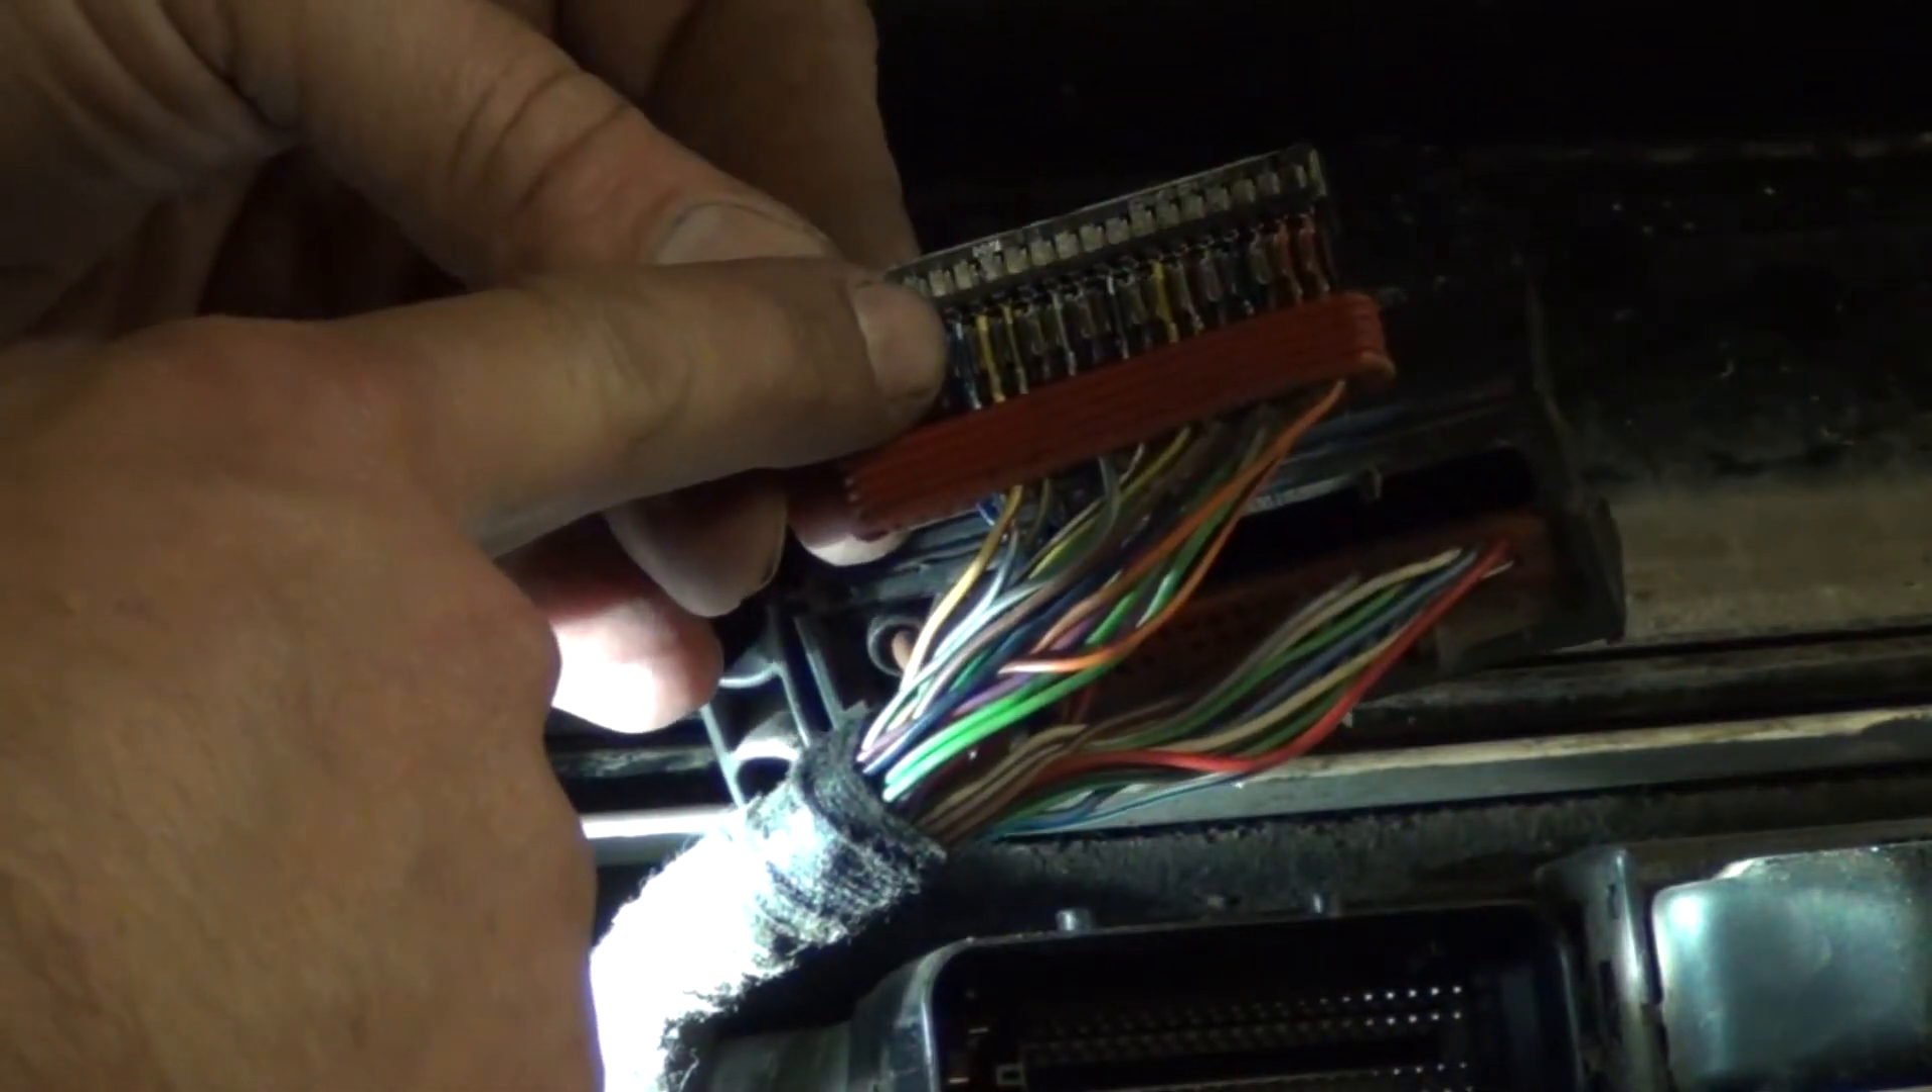Okay, now we have the top block of wires removed.